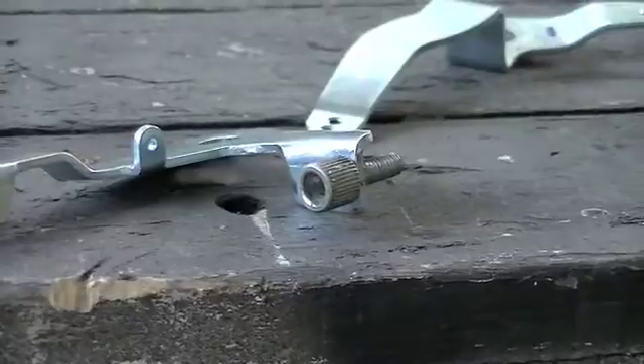Alright, here's the little barrel adjuster I put on the throttle arm.